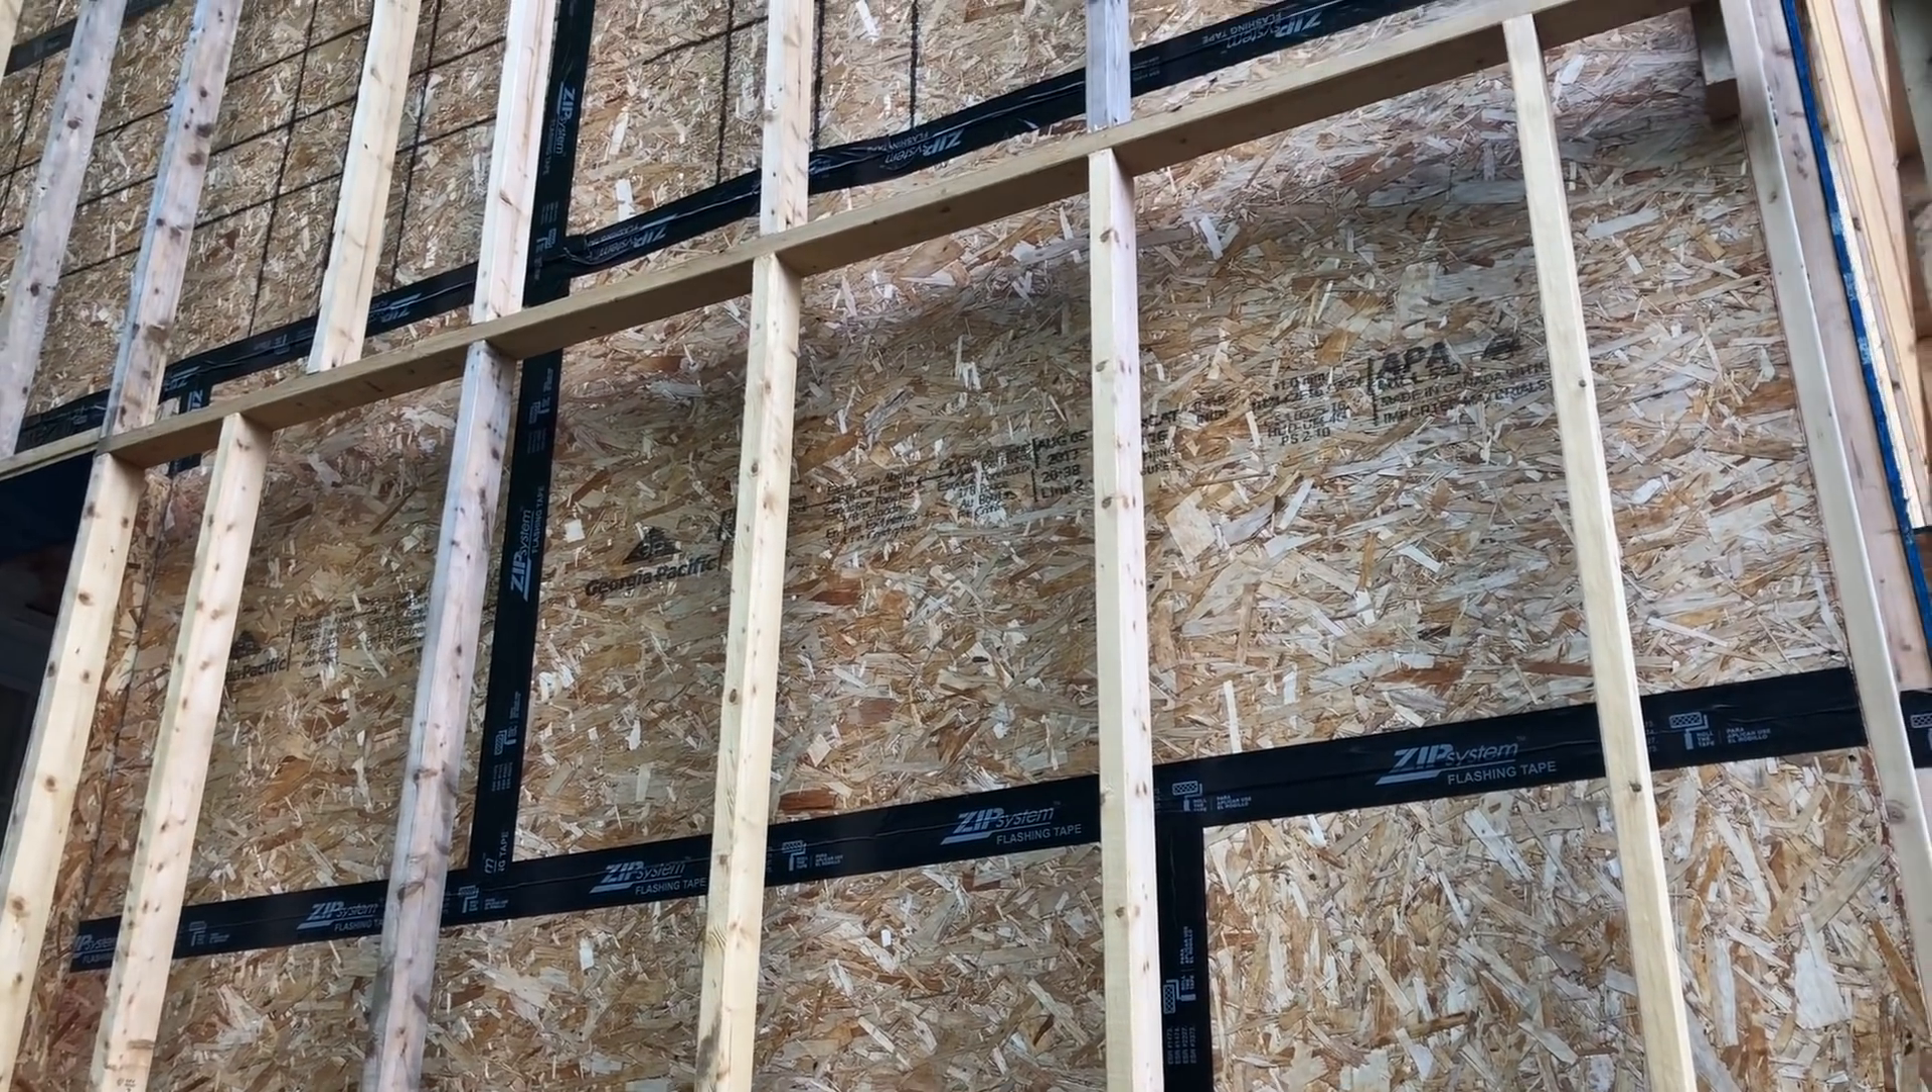So all of these flat seams in between the large sheets of plywood were taped when the wall is lying on the deck, which makes it much easier.